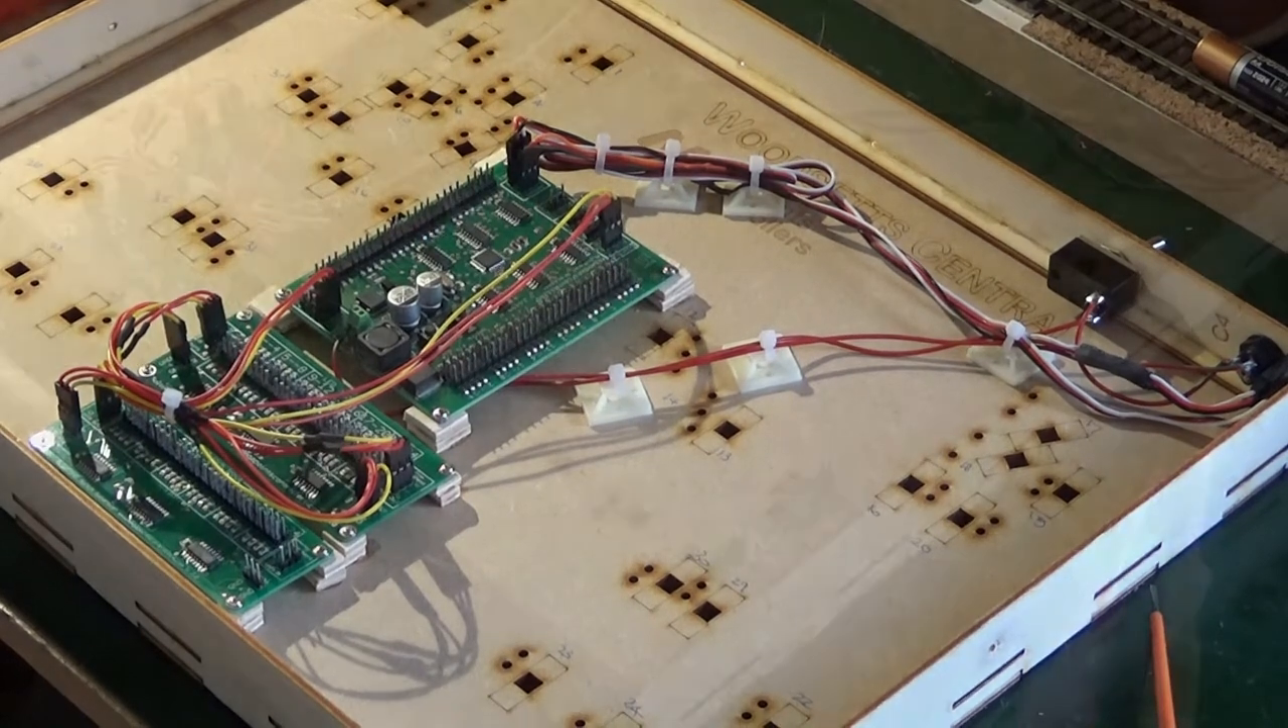I've now wired up the power leads and the network leads to the controller and the expansion boards and tidied them up with some cable ties.